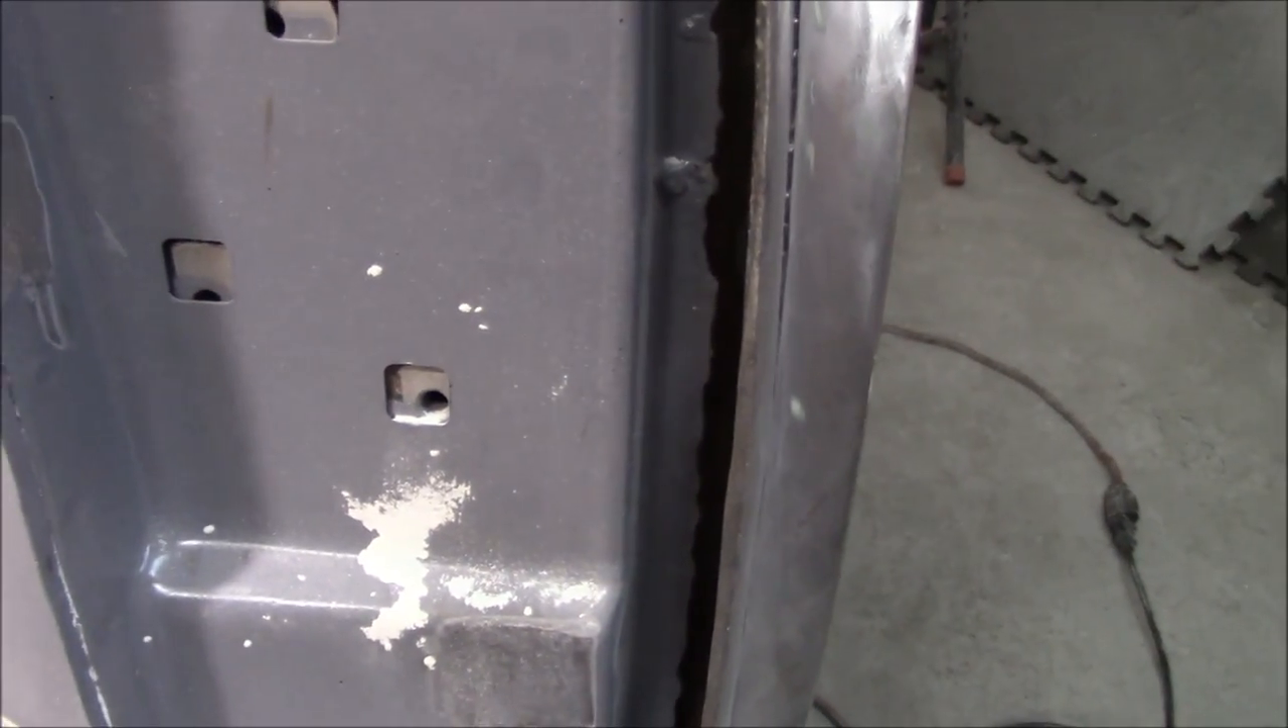You can see there's also quite a bit of a gap between this edge and the uh the fender lip.